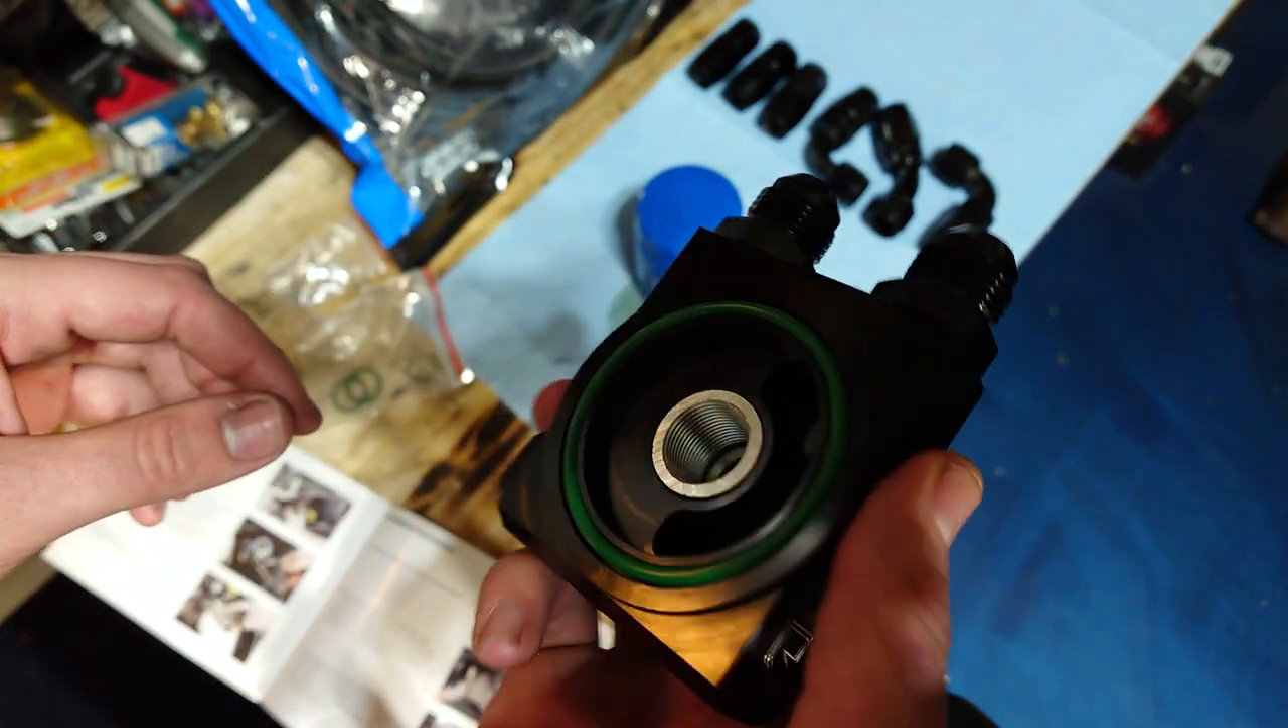And to make sure everything's nice and sealed up, they provide you with an O -ring that fits nicely in this slot.